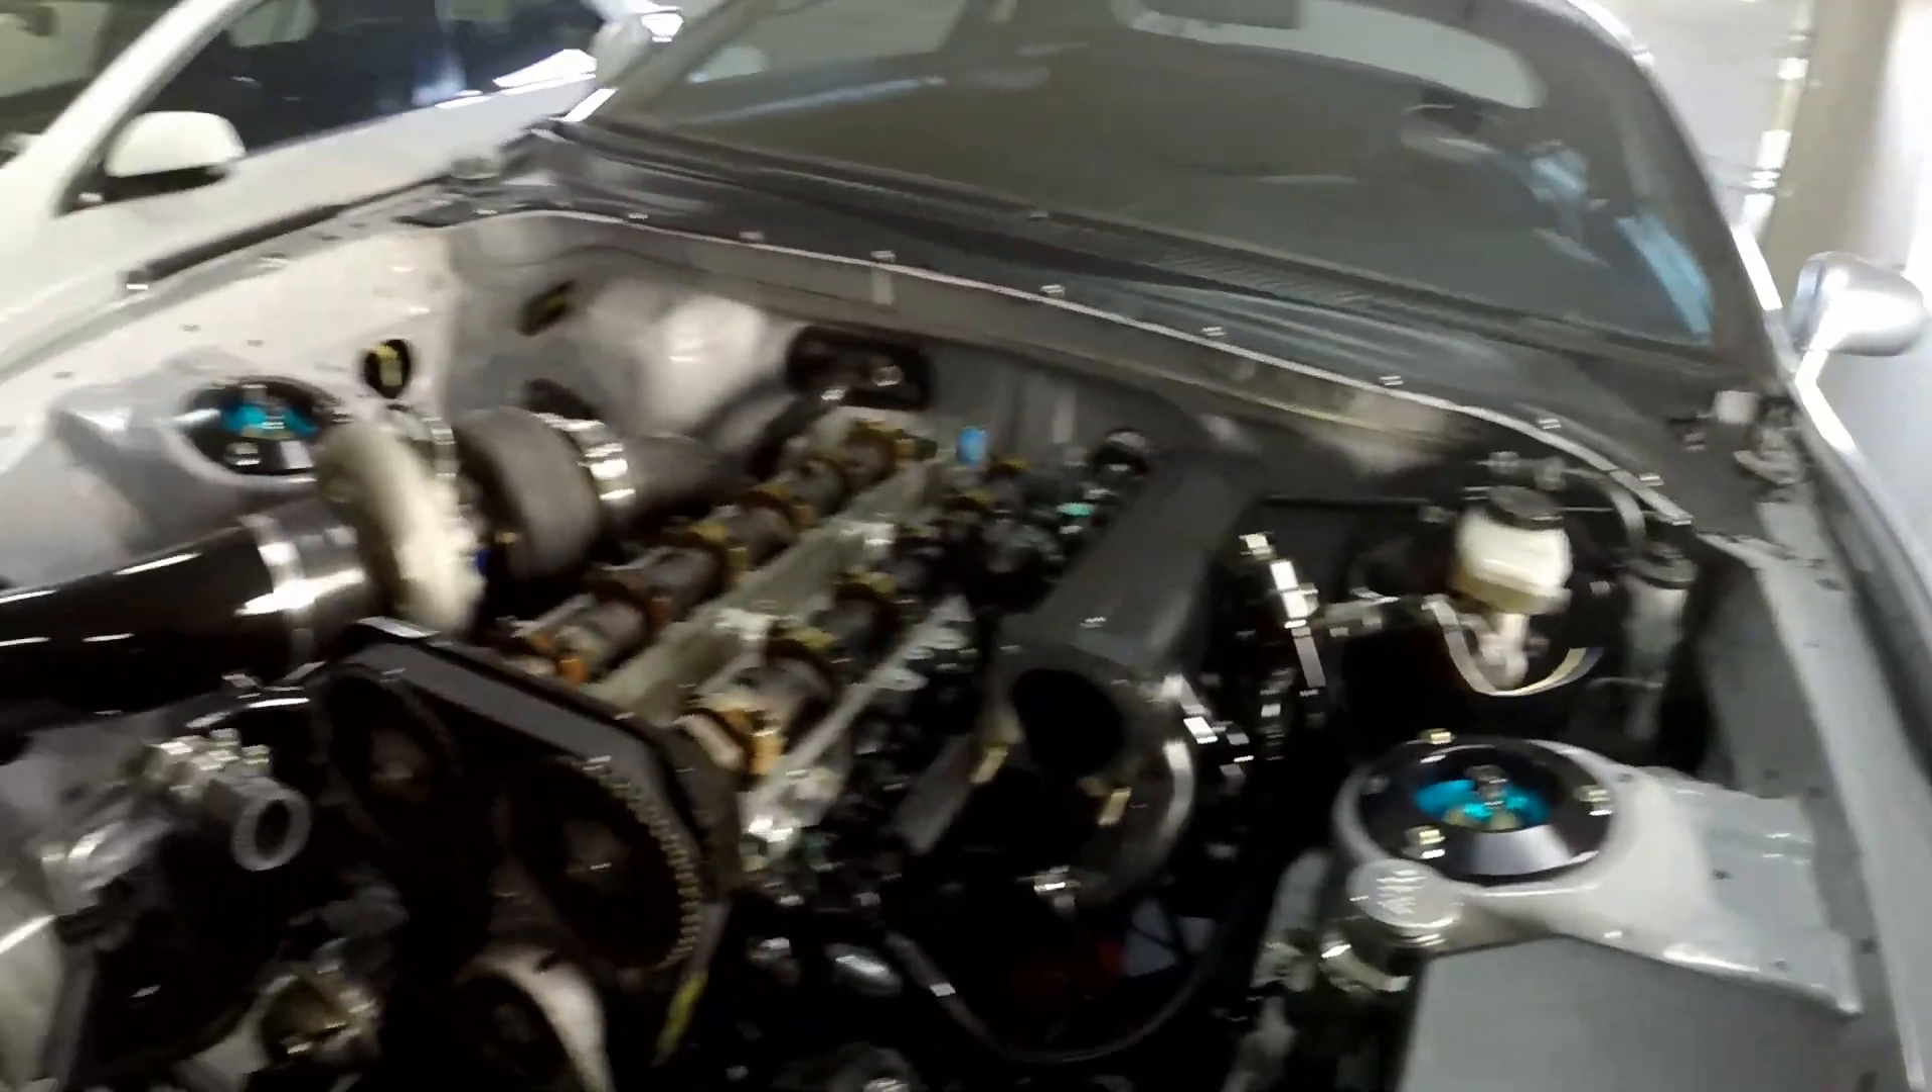Just waiting on the wiring harness and the valve covers are off because I just sent those to powder coat today.